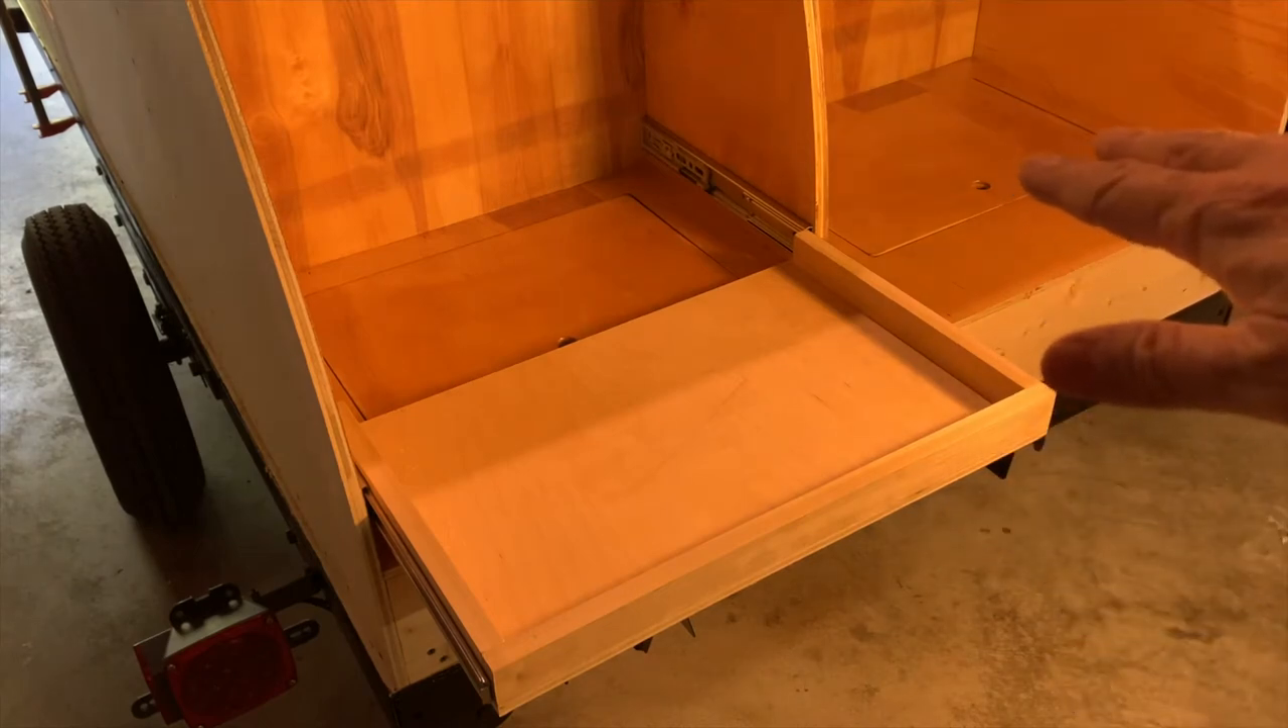Okay, I've got my drawer finished. I've mounted my drawer slides.